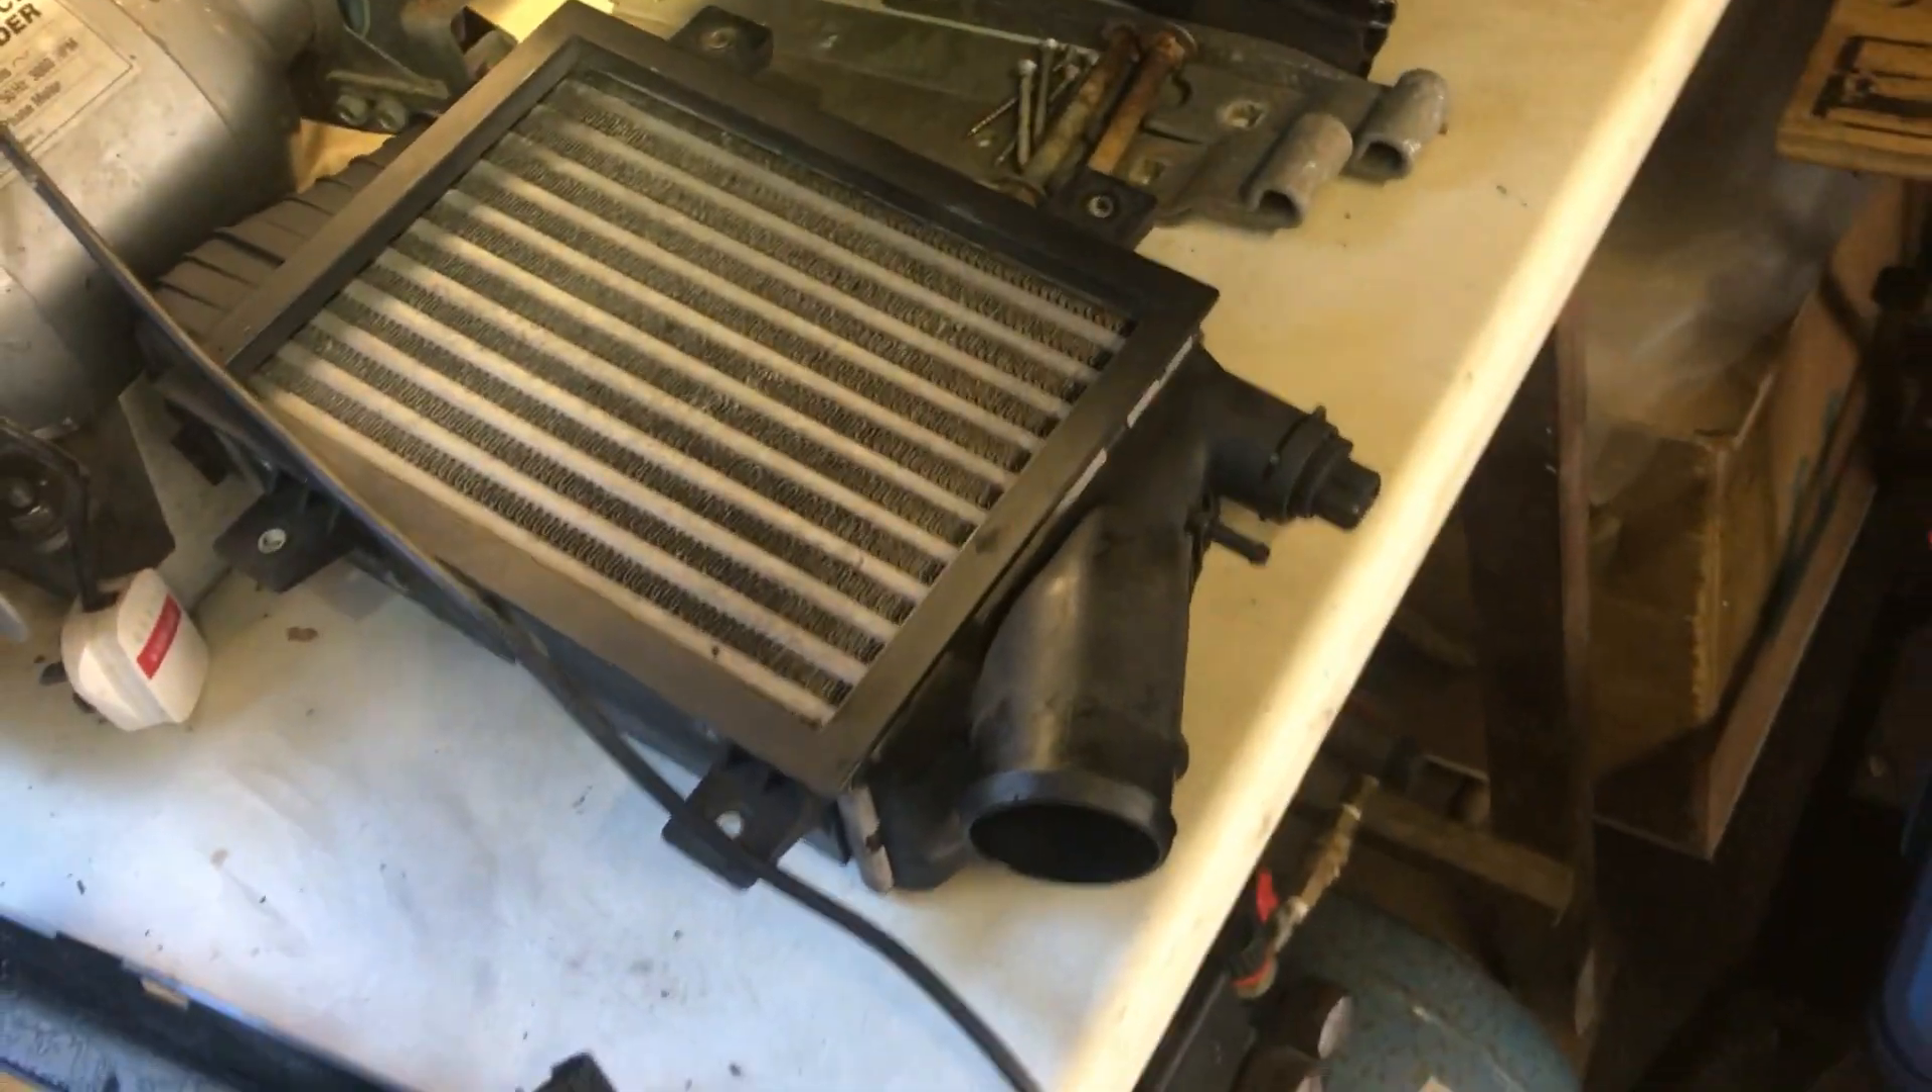So, as you can see, I've removed the intercooler, which fits there, and in fact here it is.